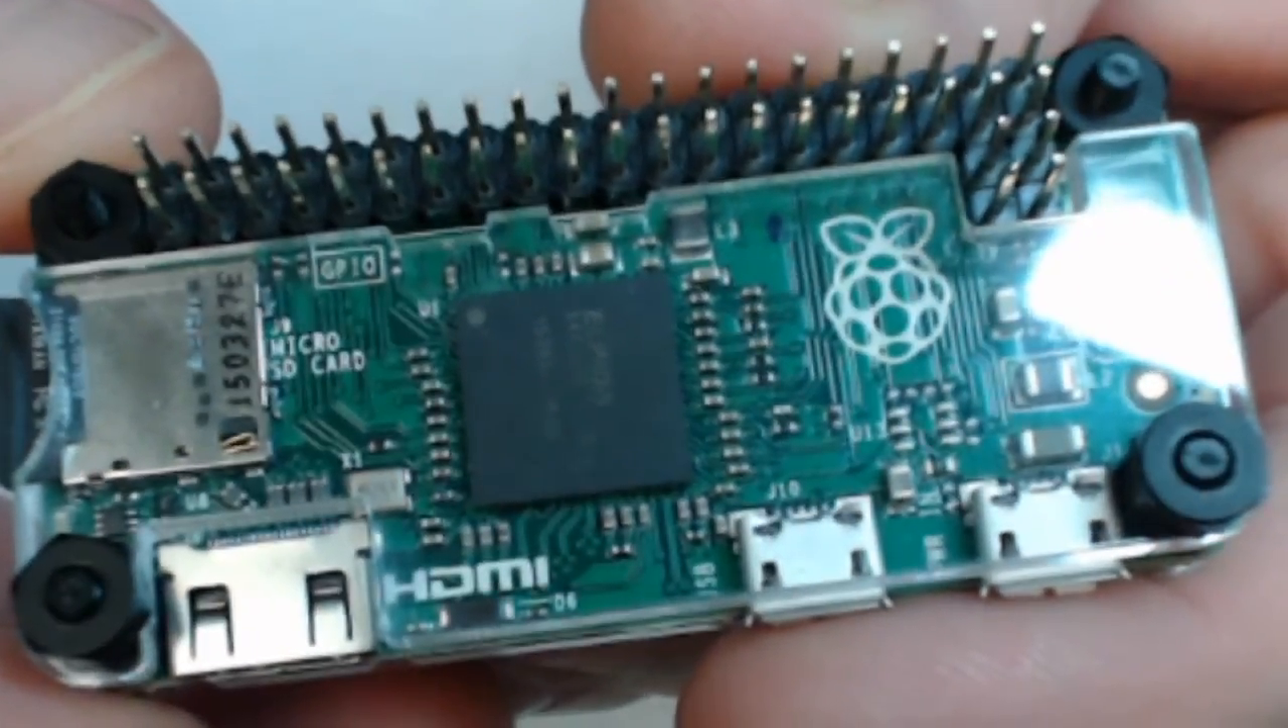So, after I got the GPIO pins soldered in, I went ahead and put the case on from Adafruit.